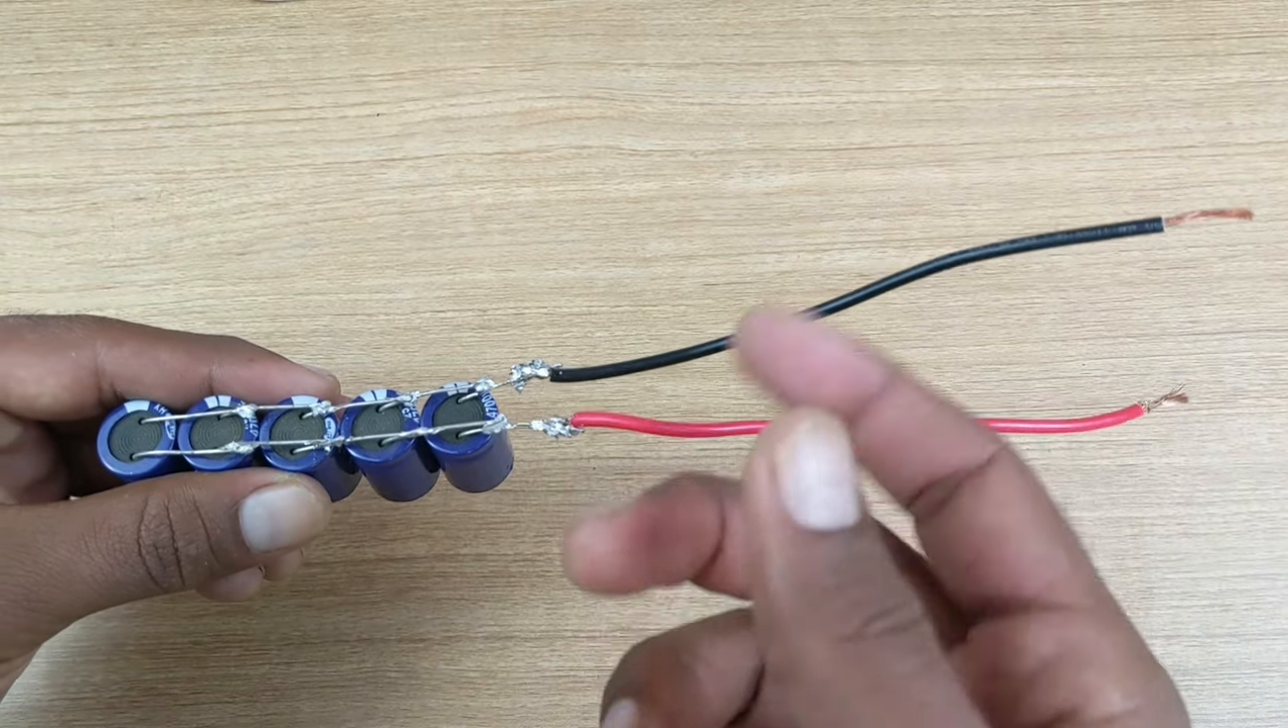यह देखी मैंने capacitor के दो terminal में दो वायर connect कर दिये हैं।